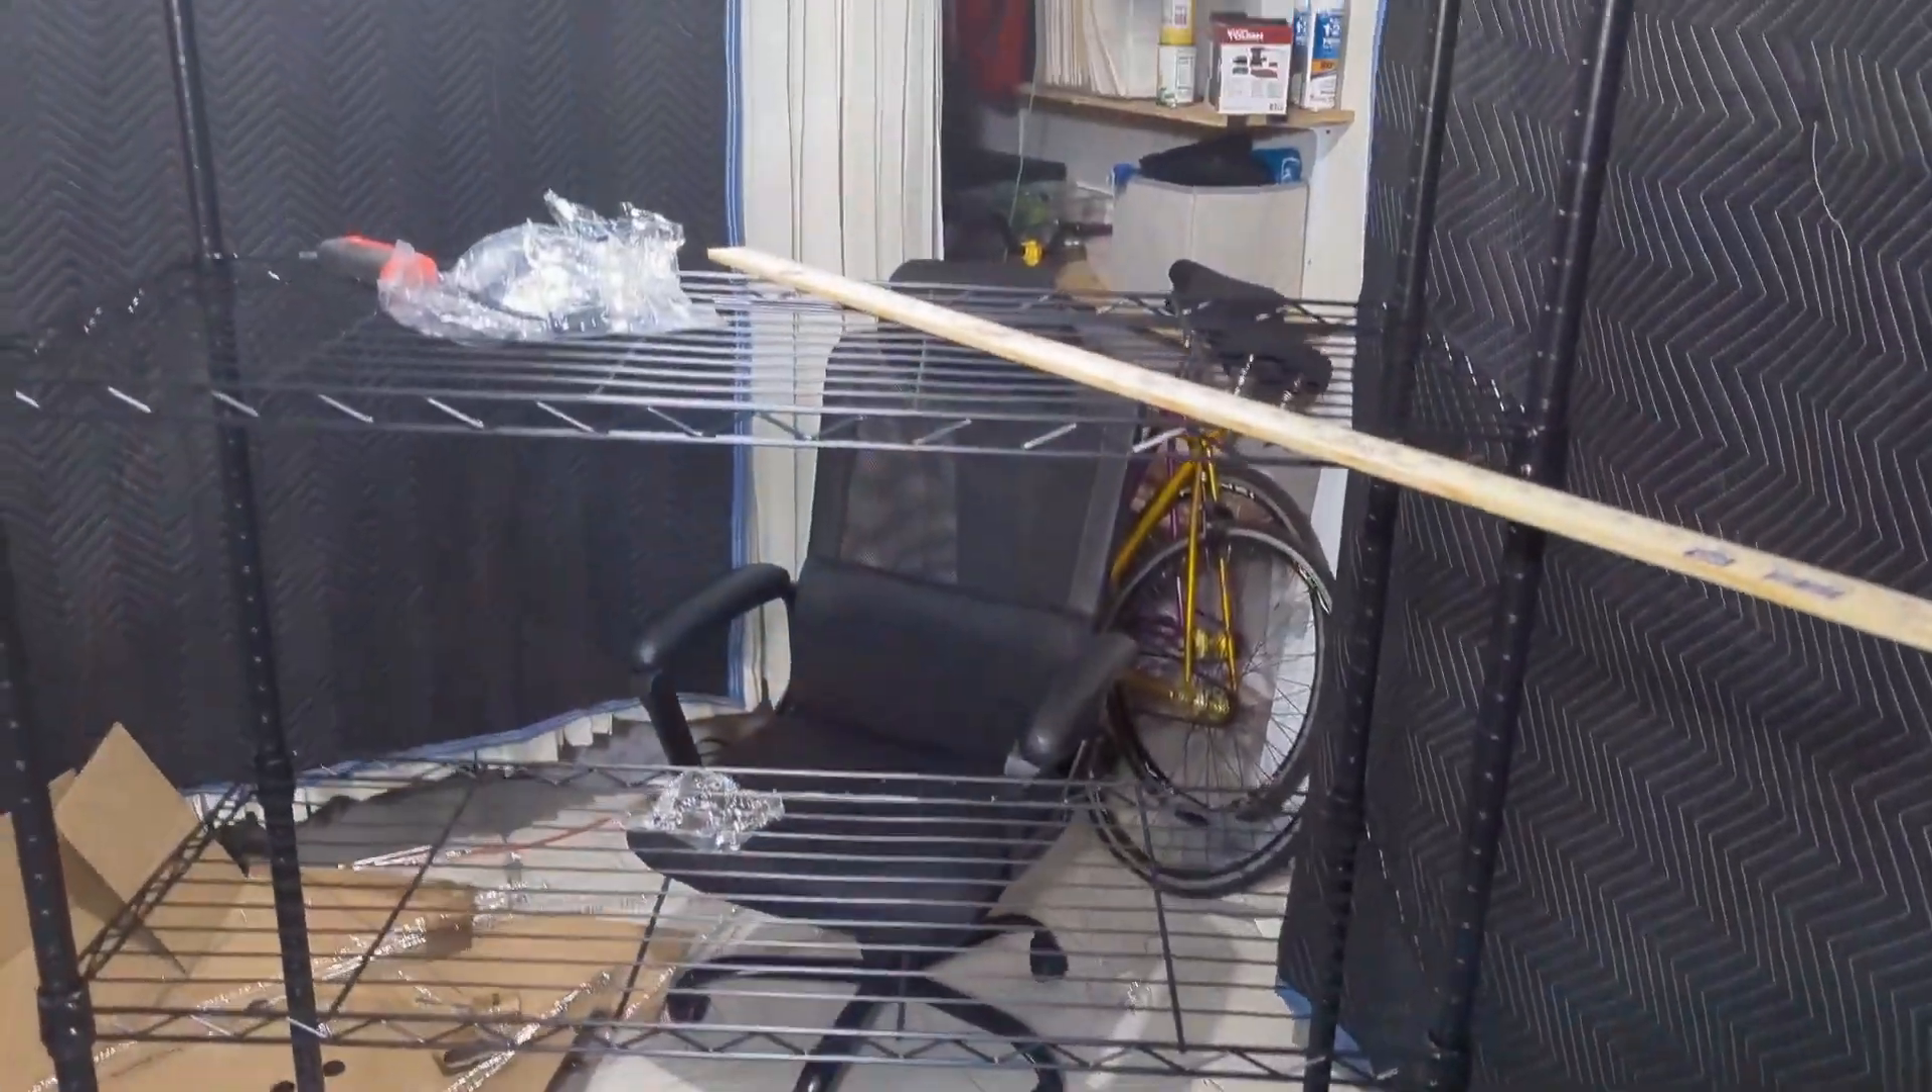Okay the shelf is done how about that no tools.